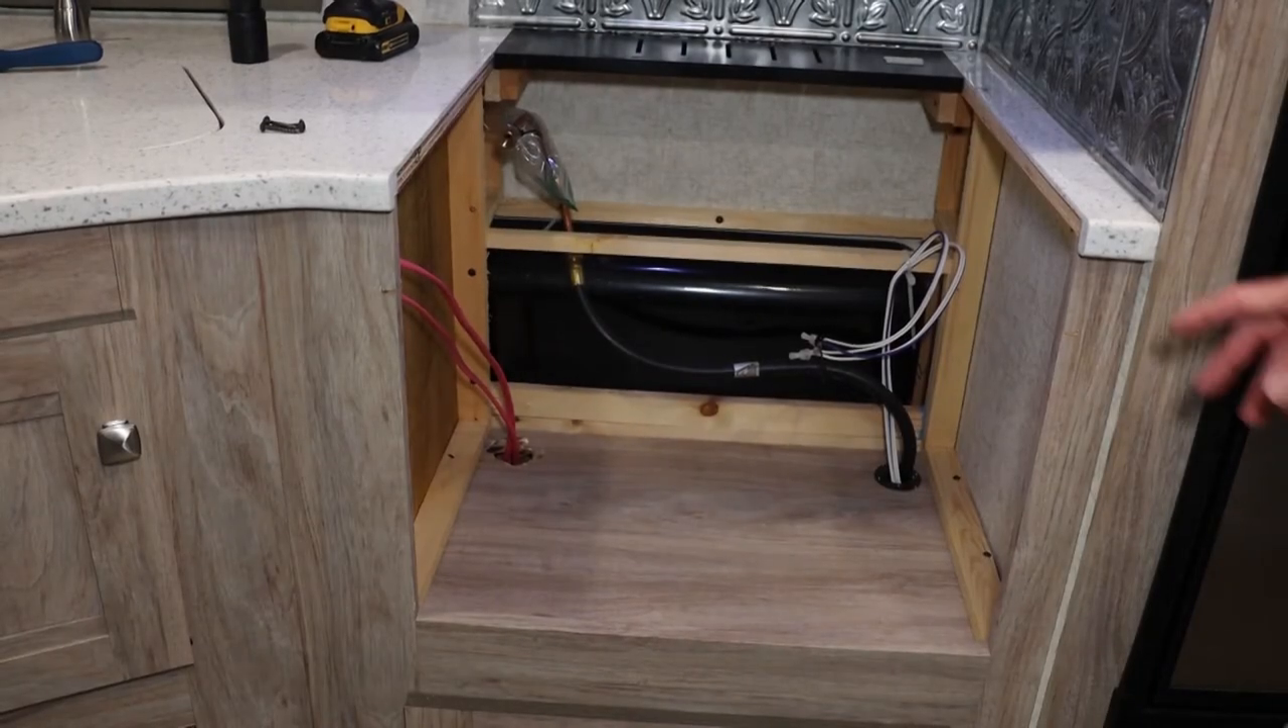Okay guys we got that oven out of there.